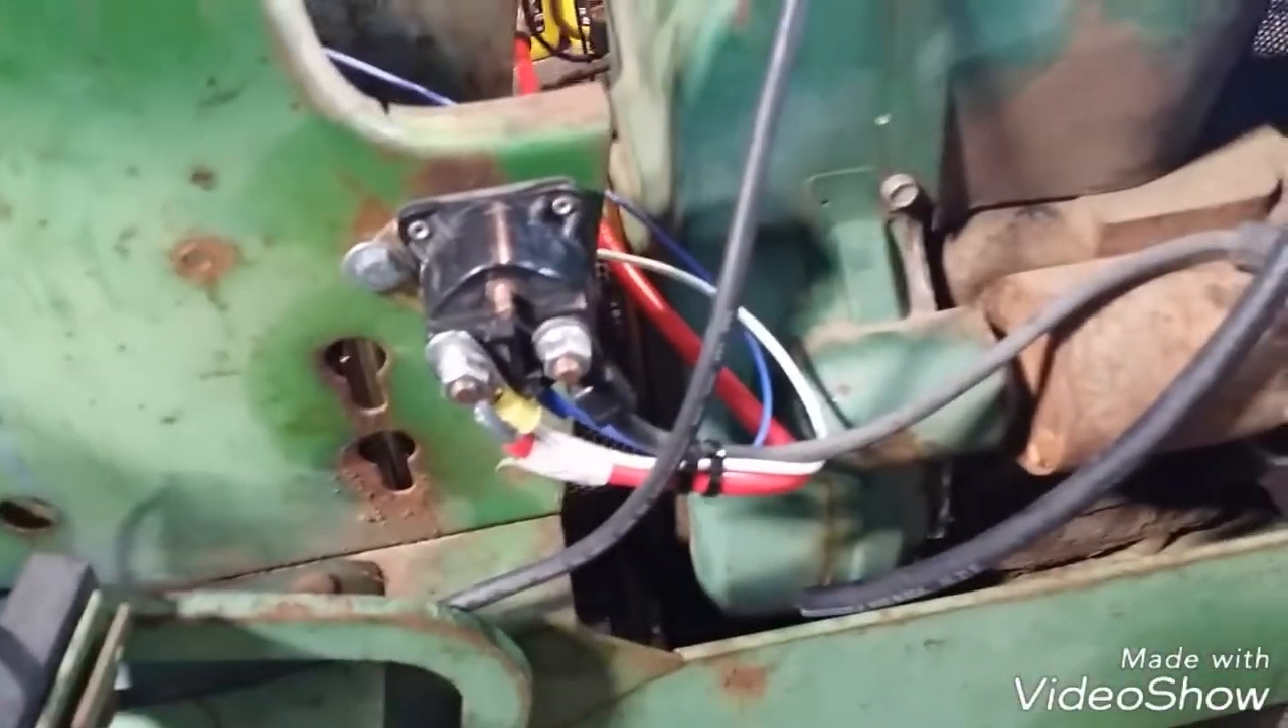Um, we've got the solenoid mounted.